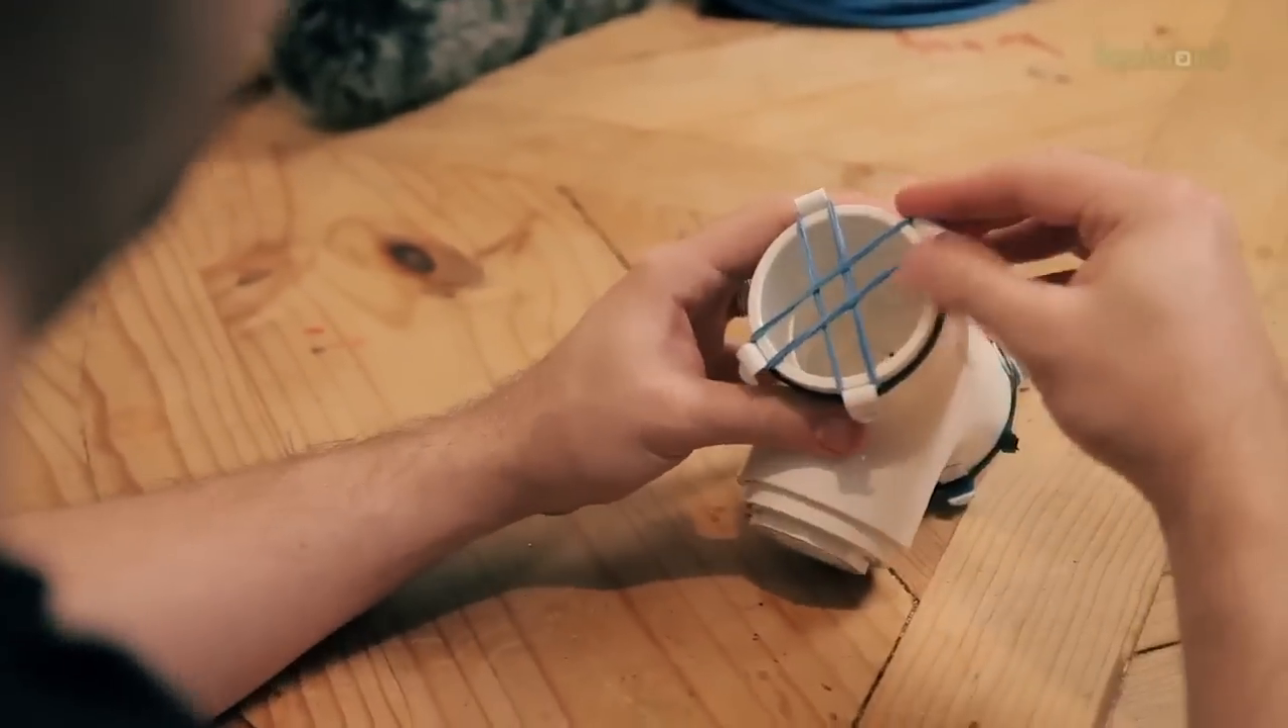And now you should have made a nice X shape with your rubber bands.